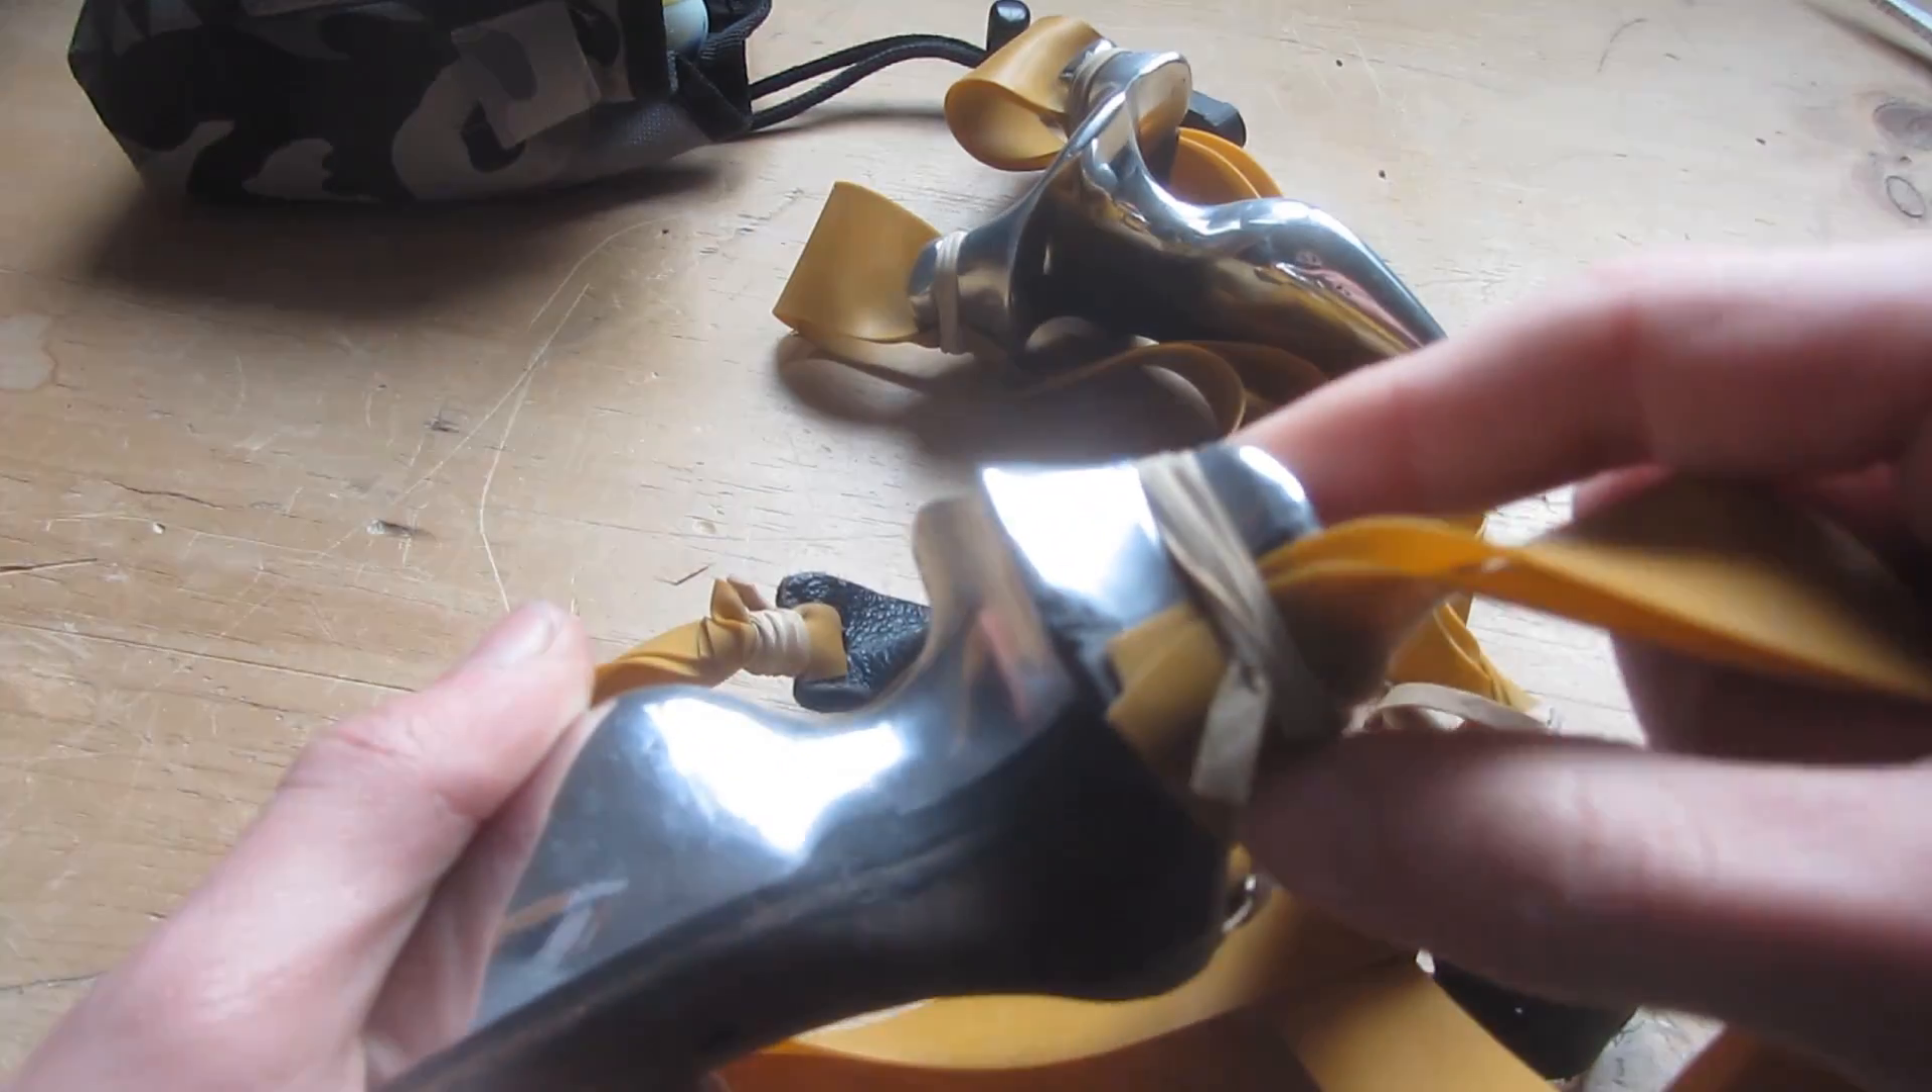So I've now banded both slingshots up with some double layered TheraBand gold just attached with rubber bands attached around there and attached with some rubber bands up here.